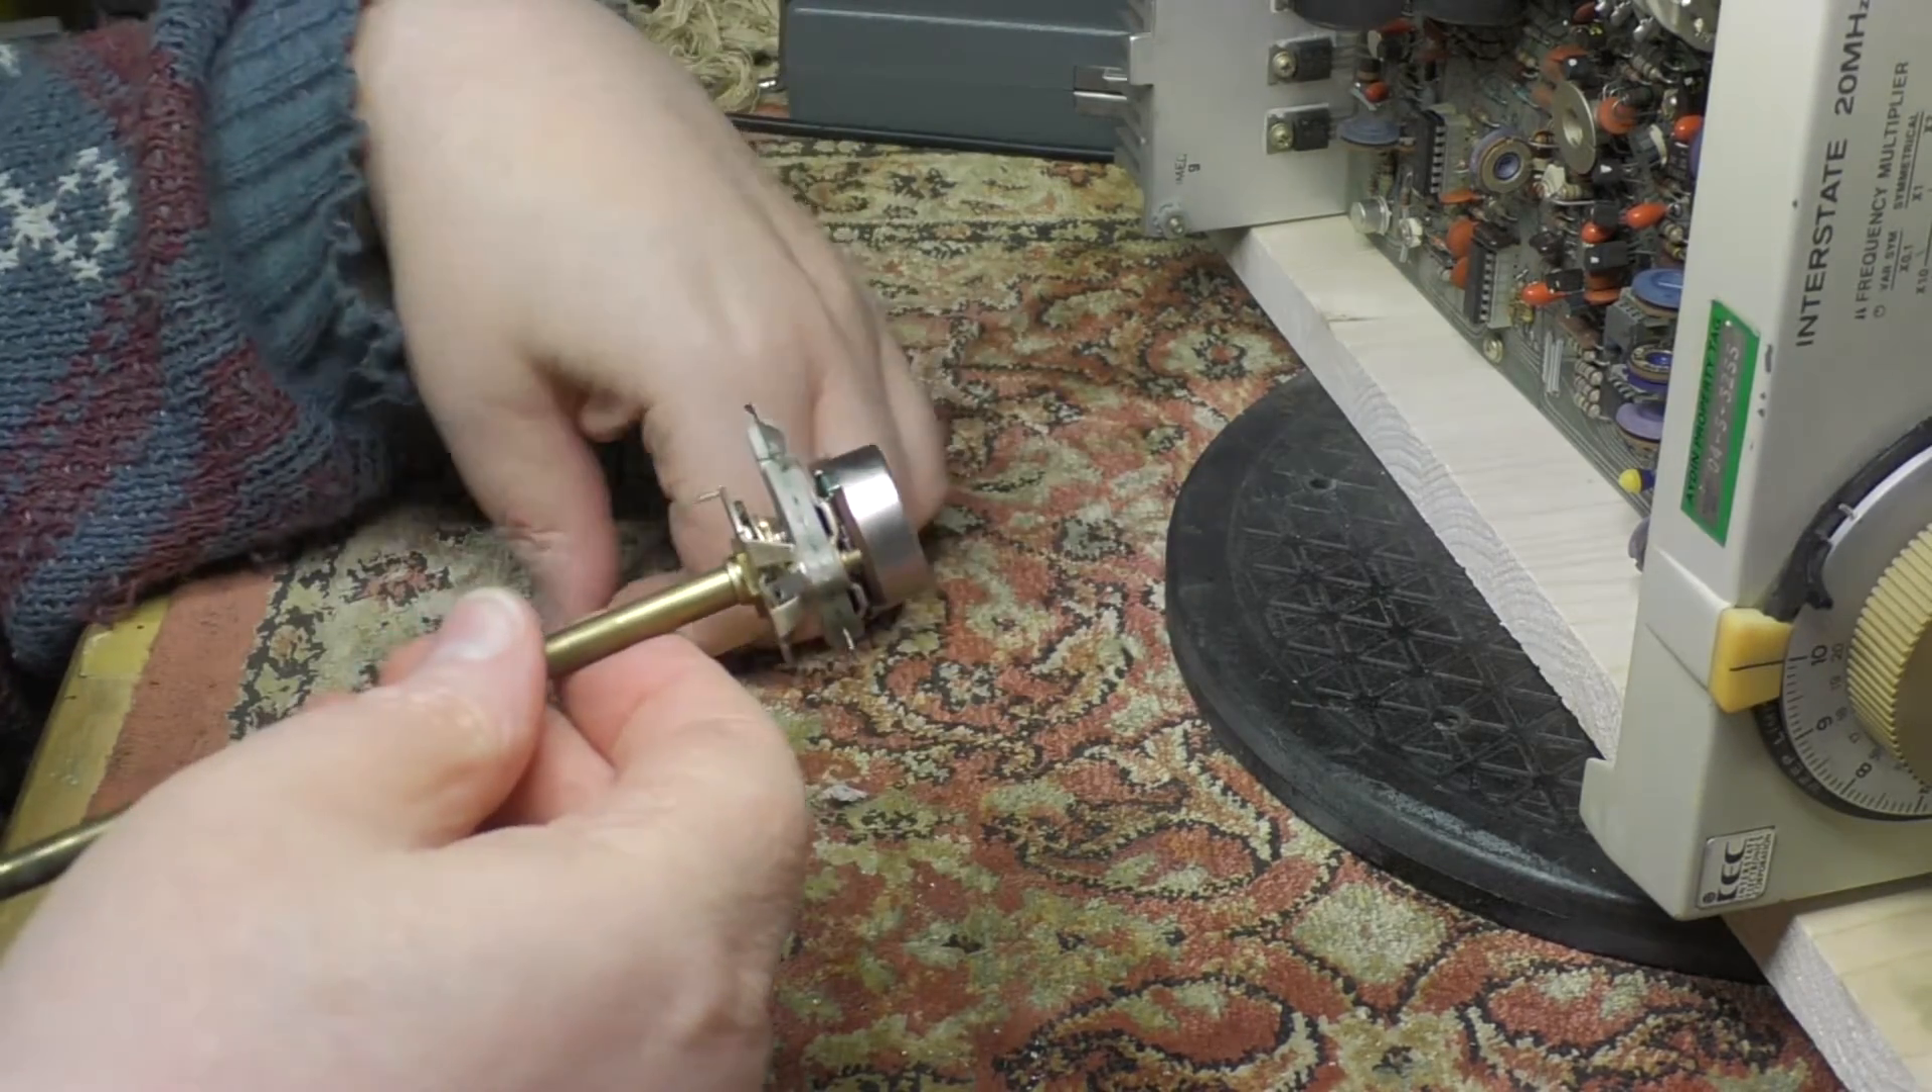Okay so here is this control uh removed.